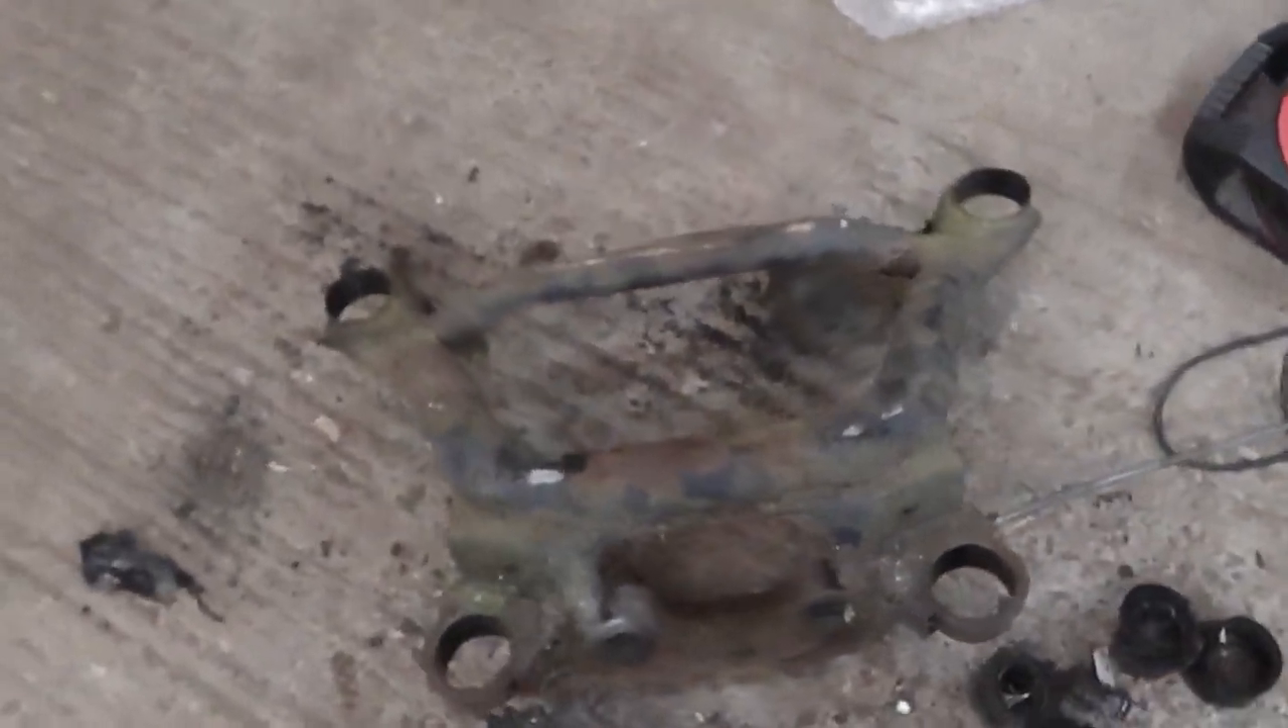All four bushes are out now.